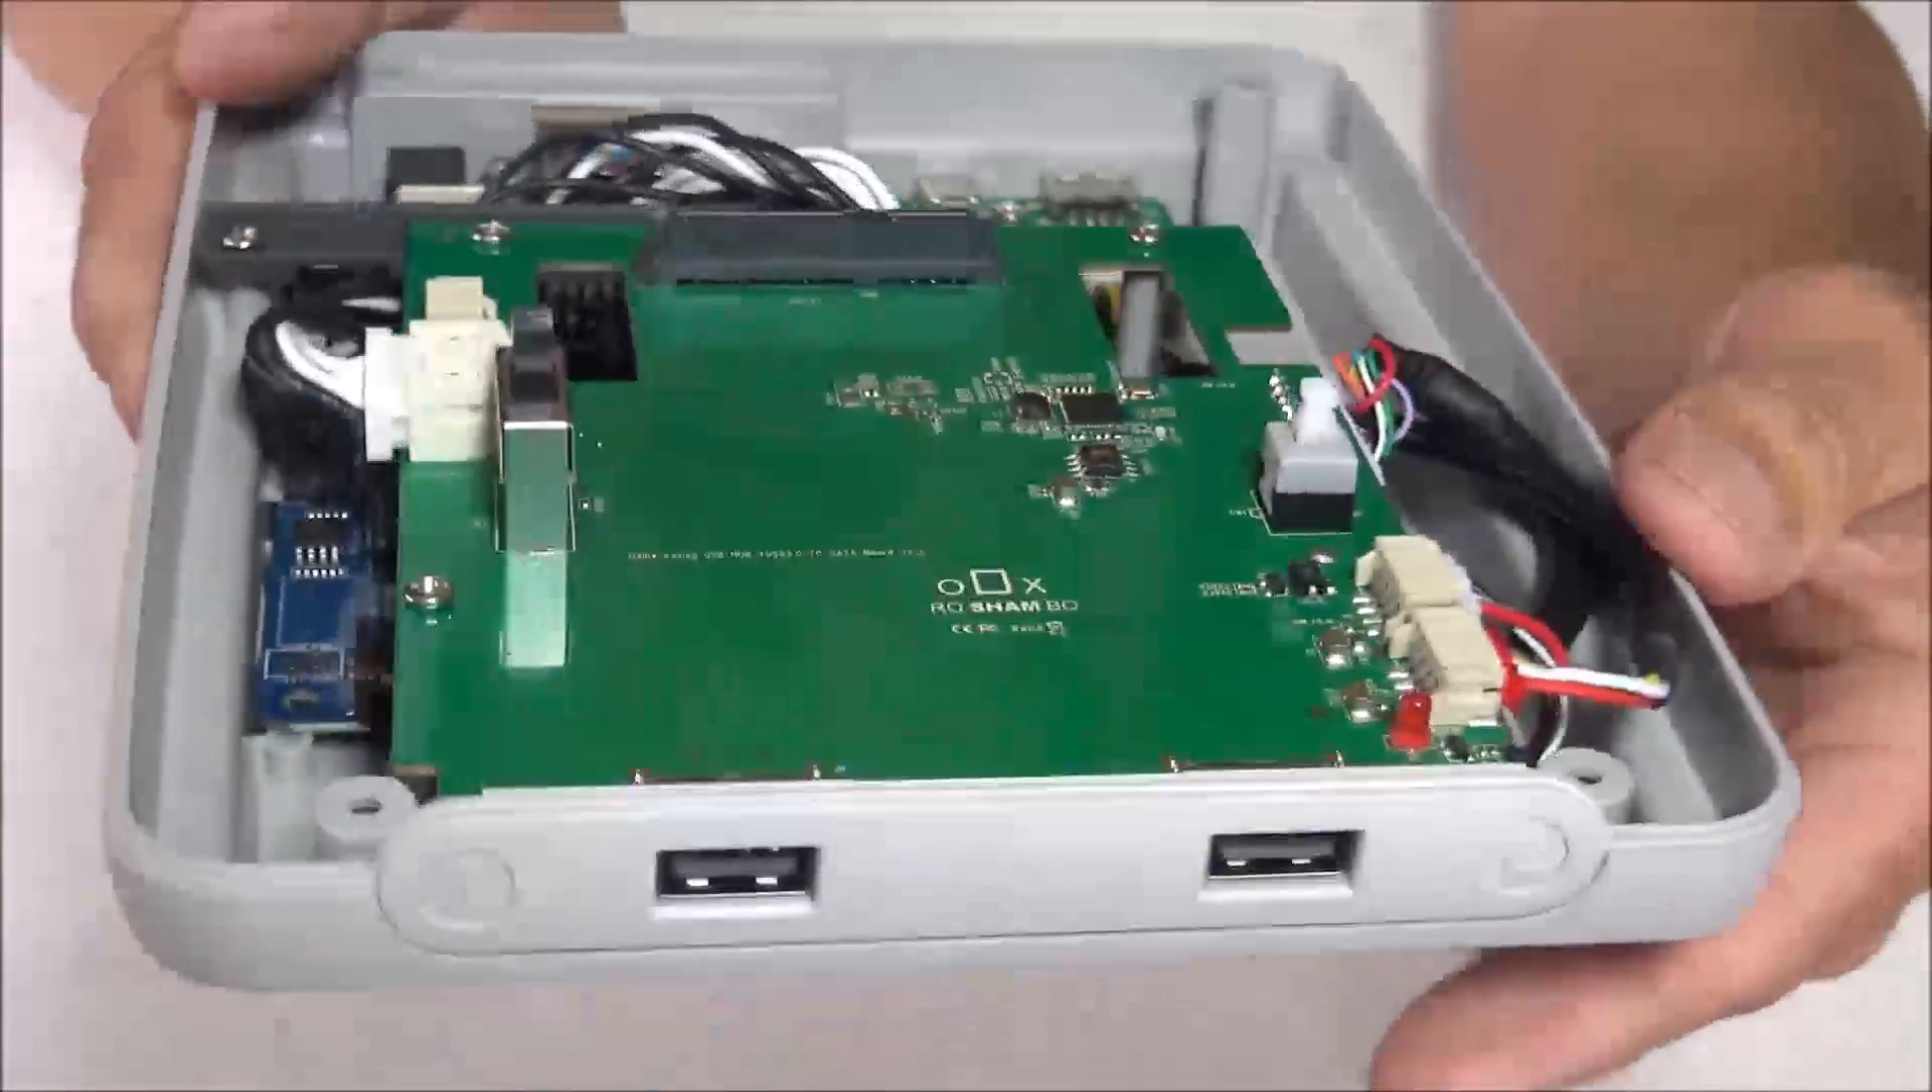And here's a final look at all the connections before we go and put the top lid on.